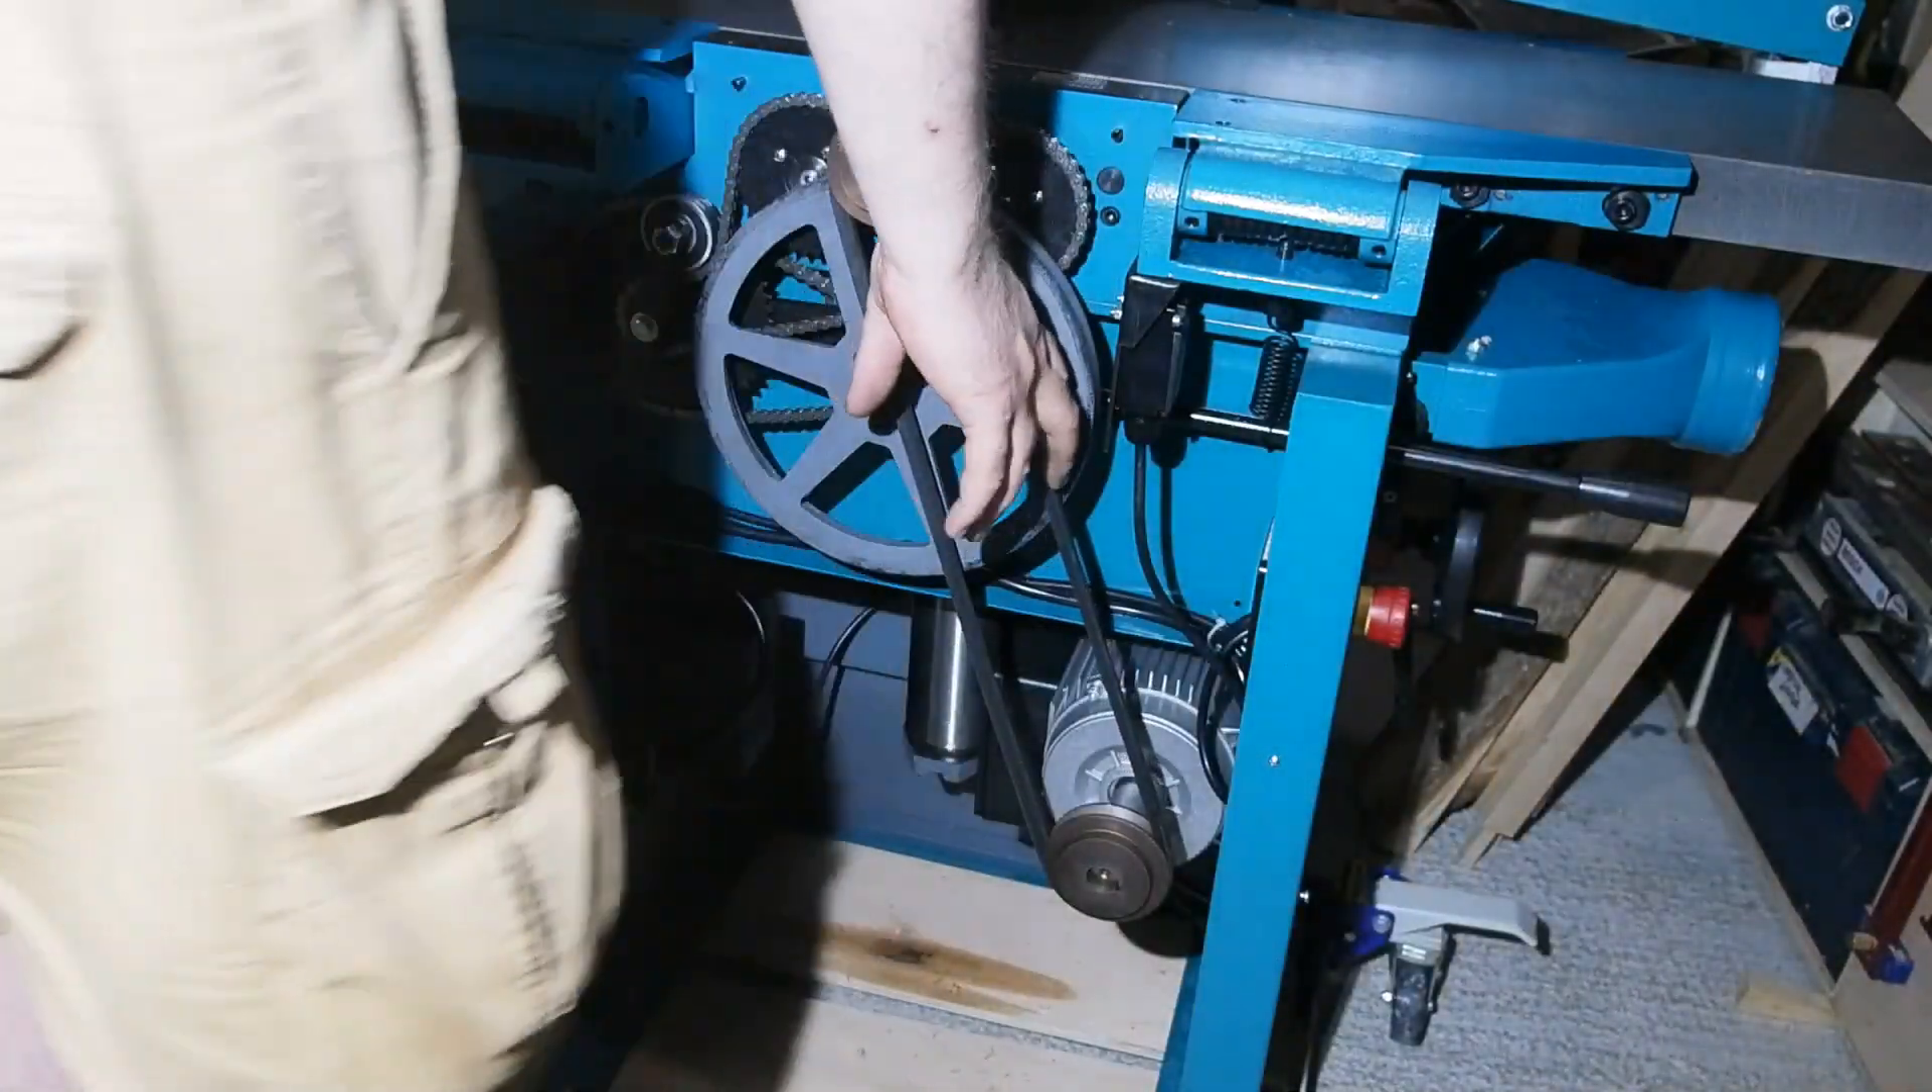I've taken the cover off the back of the machine so you can have a look inside.